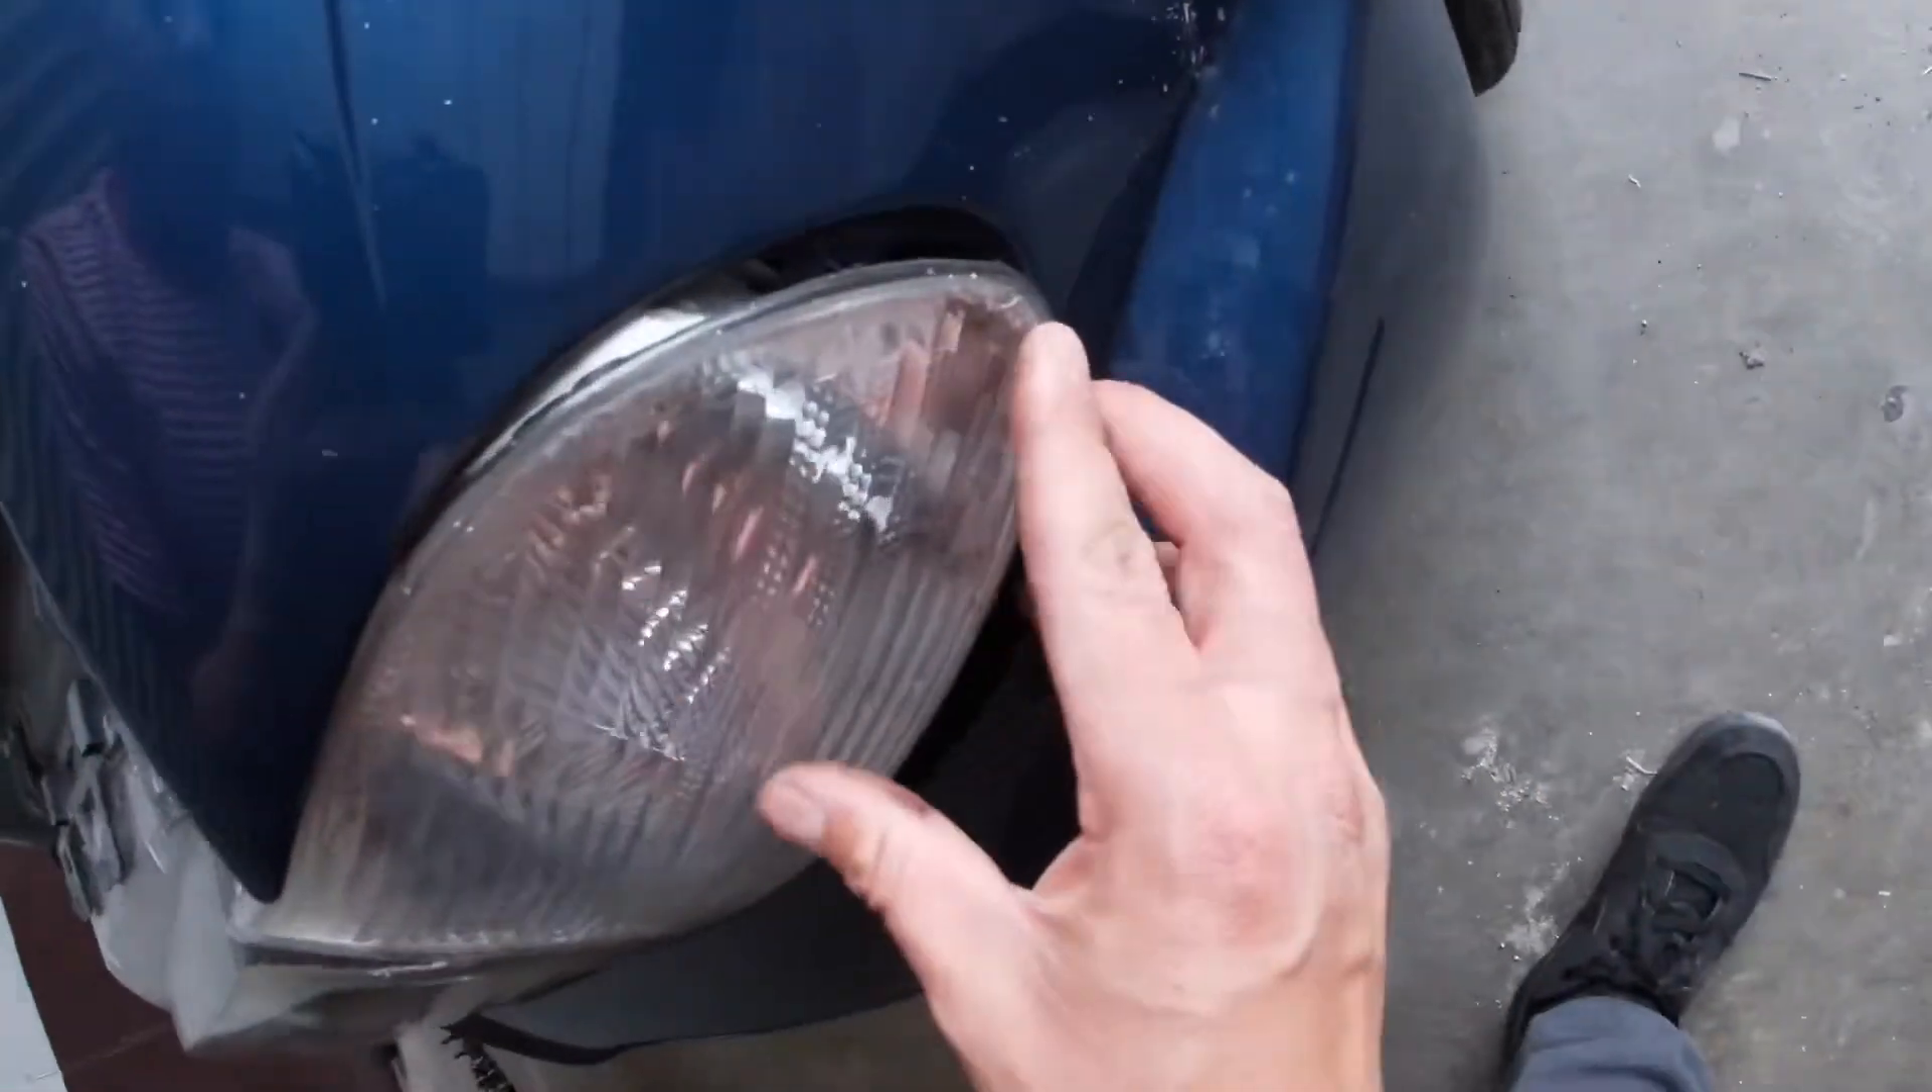Right here I have a gap so I need to get a new headlight because the bracket here is all messed up.